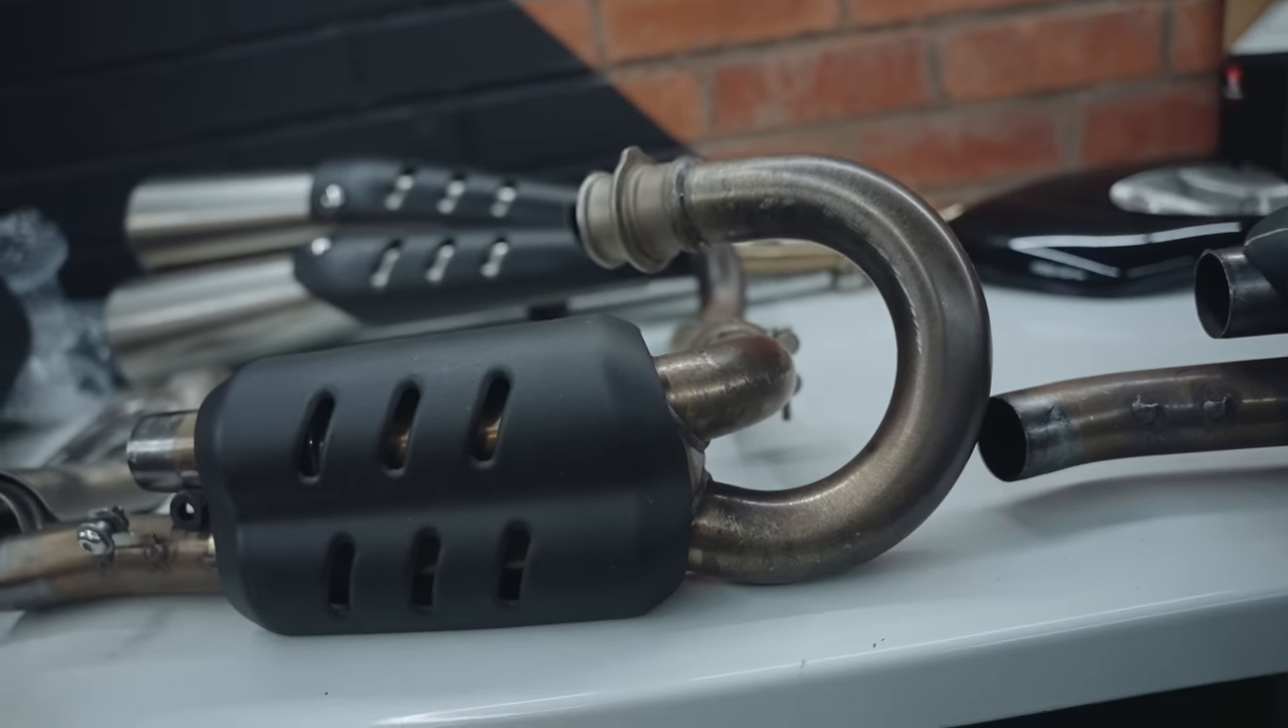So here's the exhaust we've just pulled off.